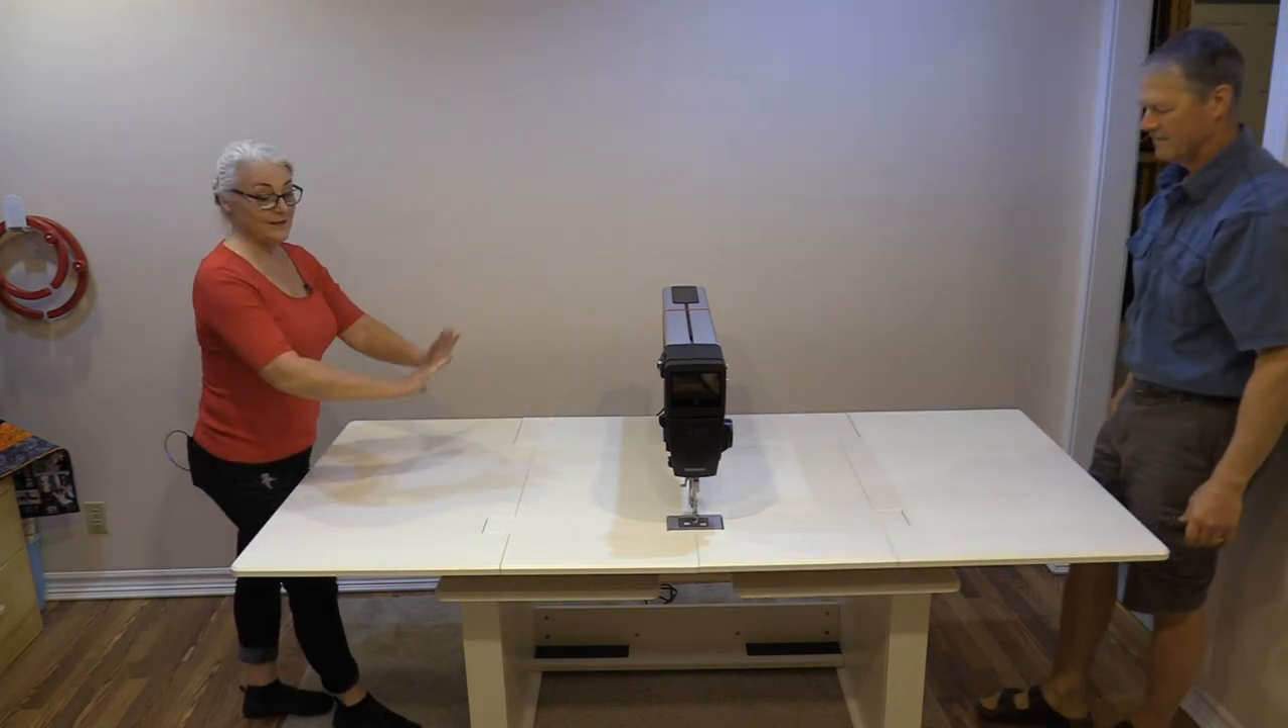Both of the extensions fit on and there we go. That is a nice big surface to work with.